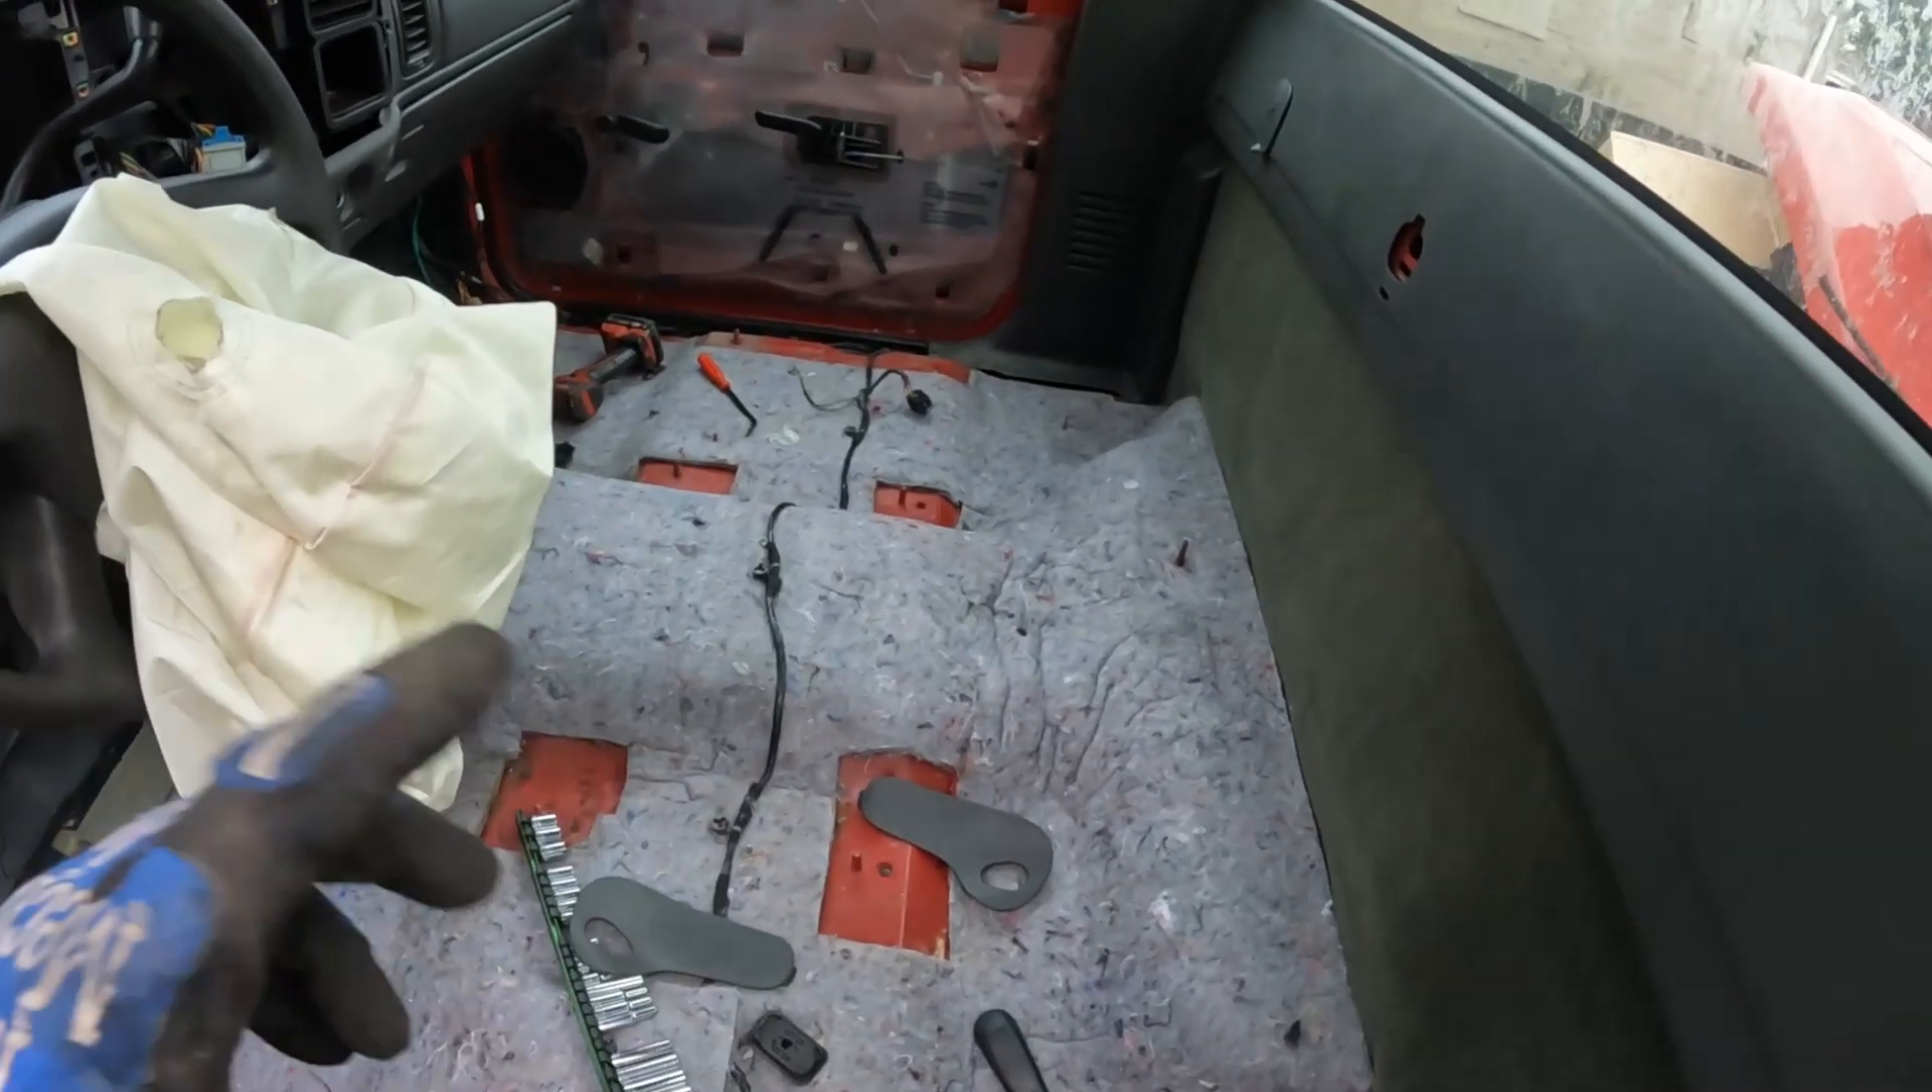All right we got the truck cleaned out uh all the old seats out so we can put the ss seats in.